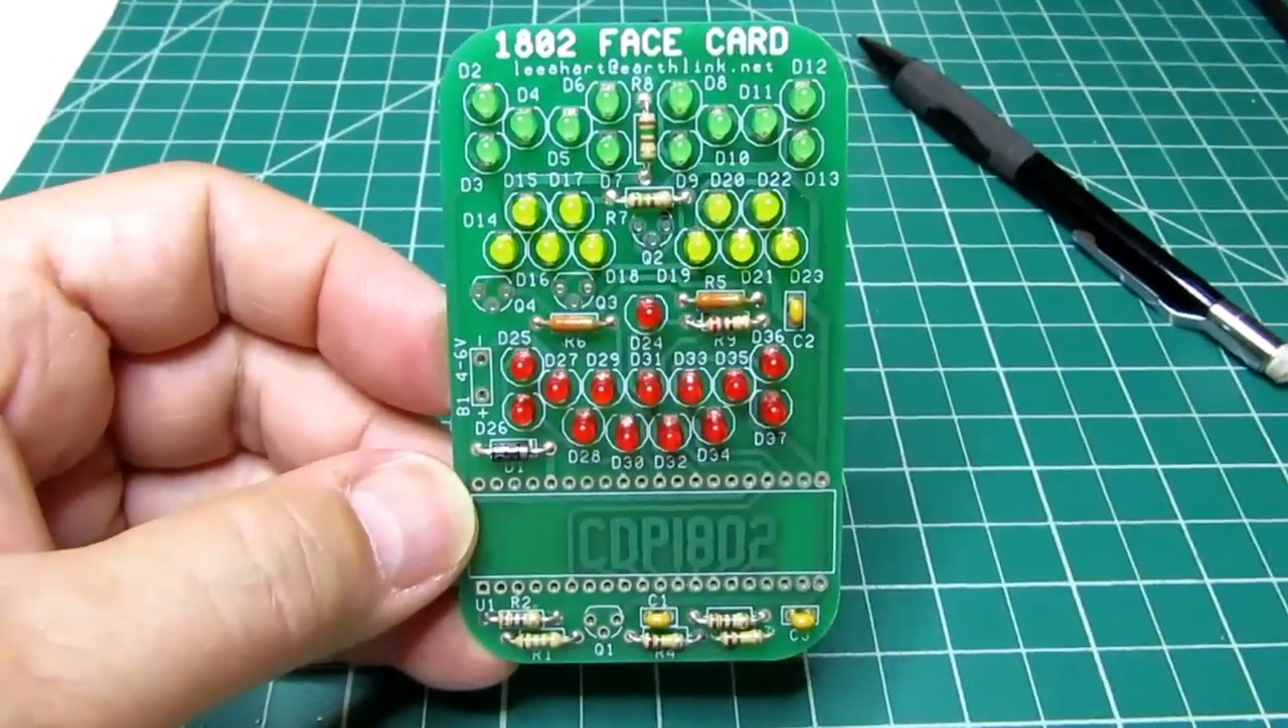And then the yellow LEDs are put in for the eyes and then all the red LEDs for the mouth.